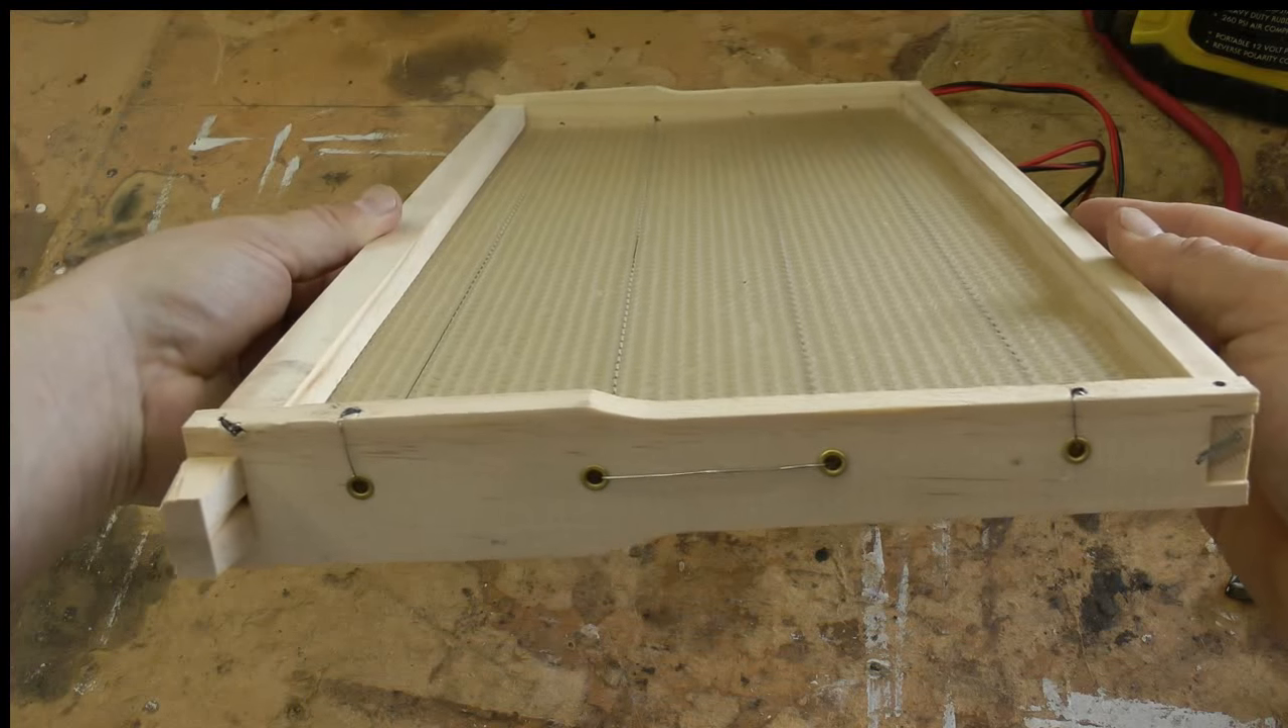It's a nice perfect strong very sturdy frame with foundation wired and ready to go into your hive.